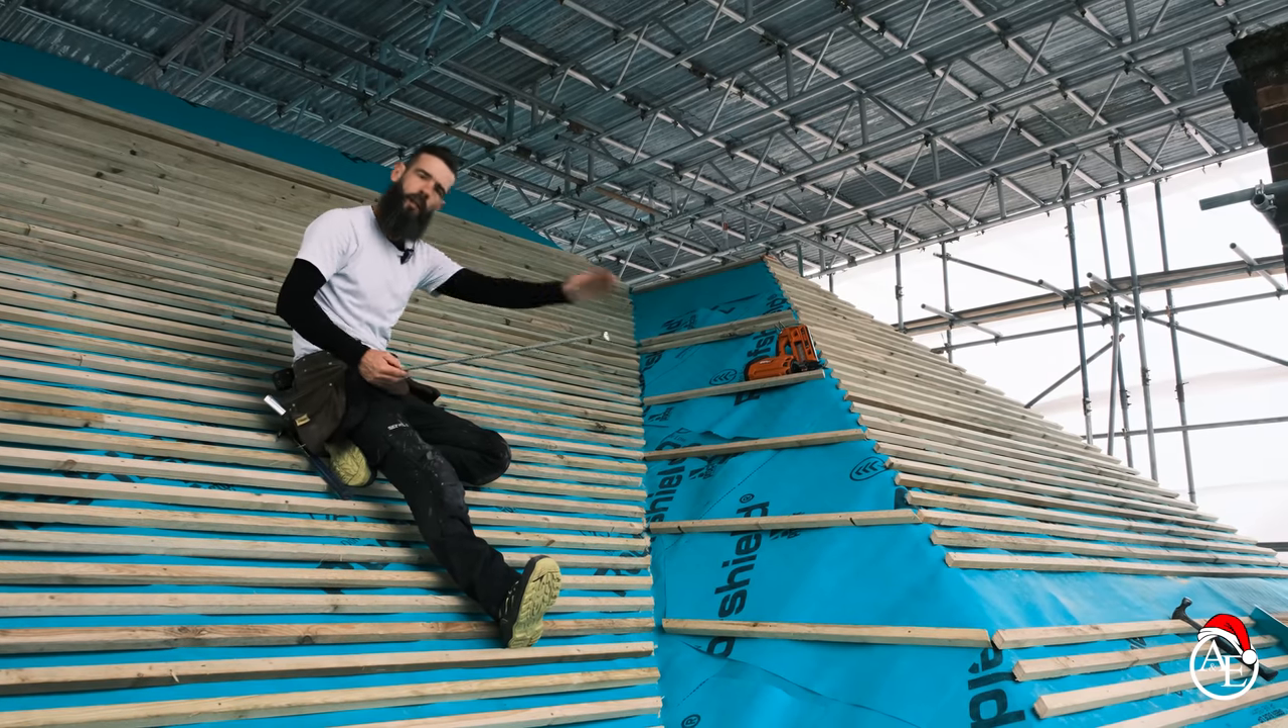You can see I've left a few battens out here because I've got a bit of lead work and stuff to do there first.